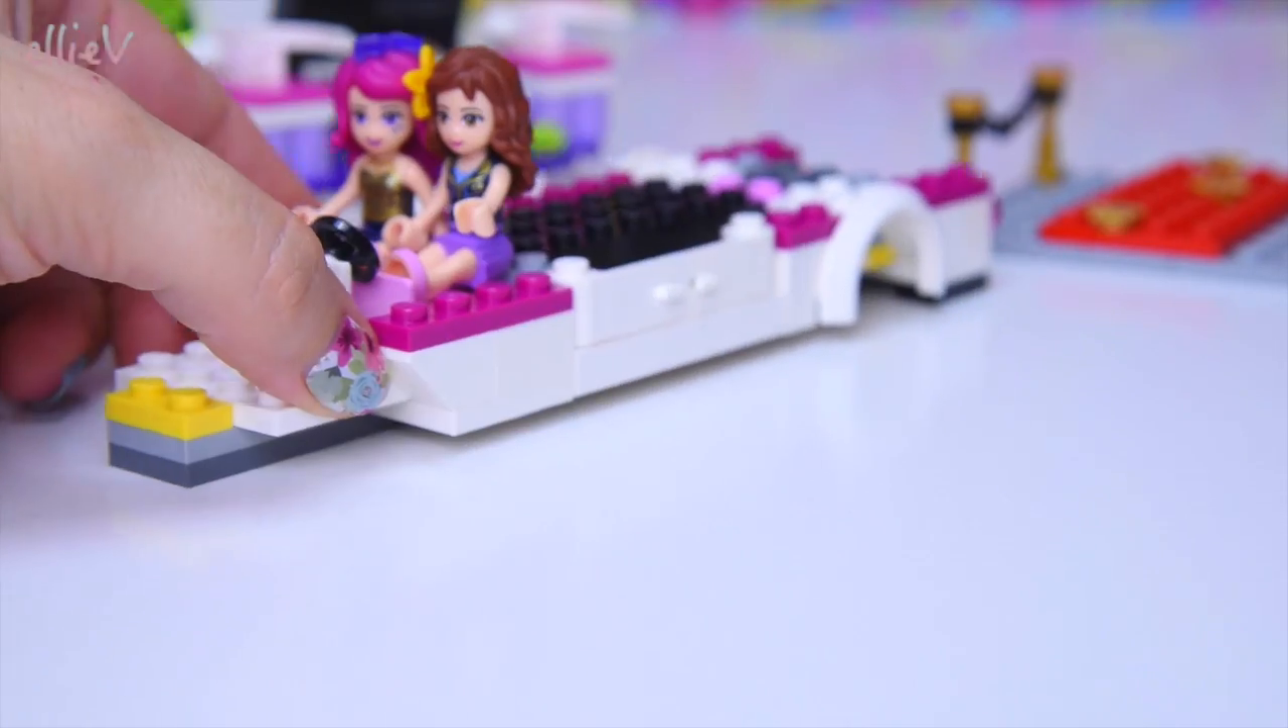You do know there are no wheels on that limousine yet. You do know it actually doesn't quite look like a limousine but that's alright.